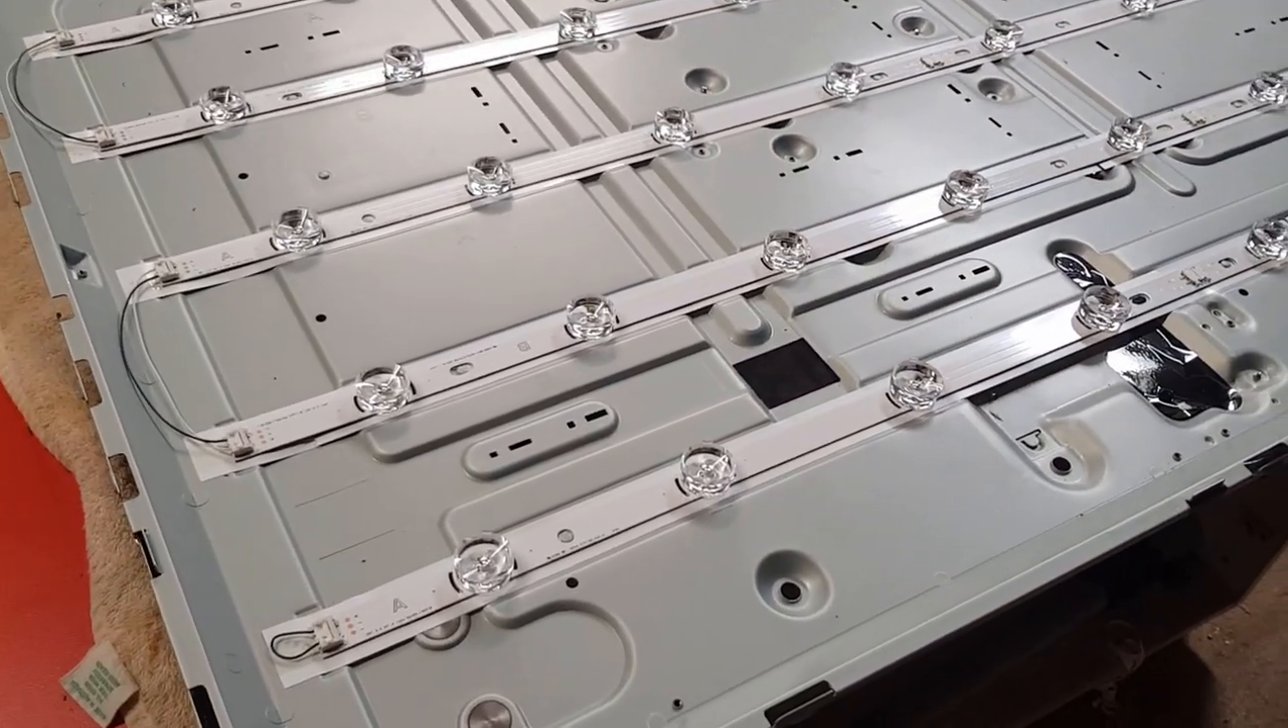I have all the new strips down.